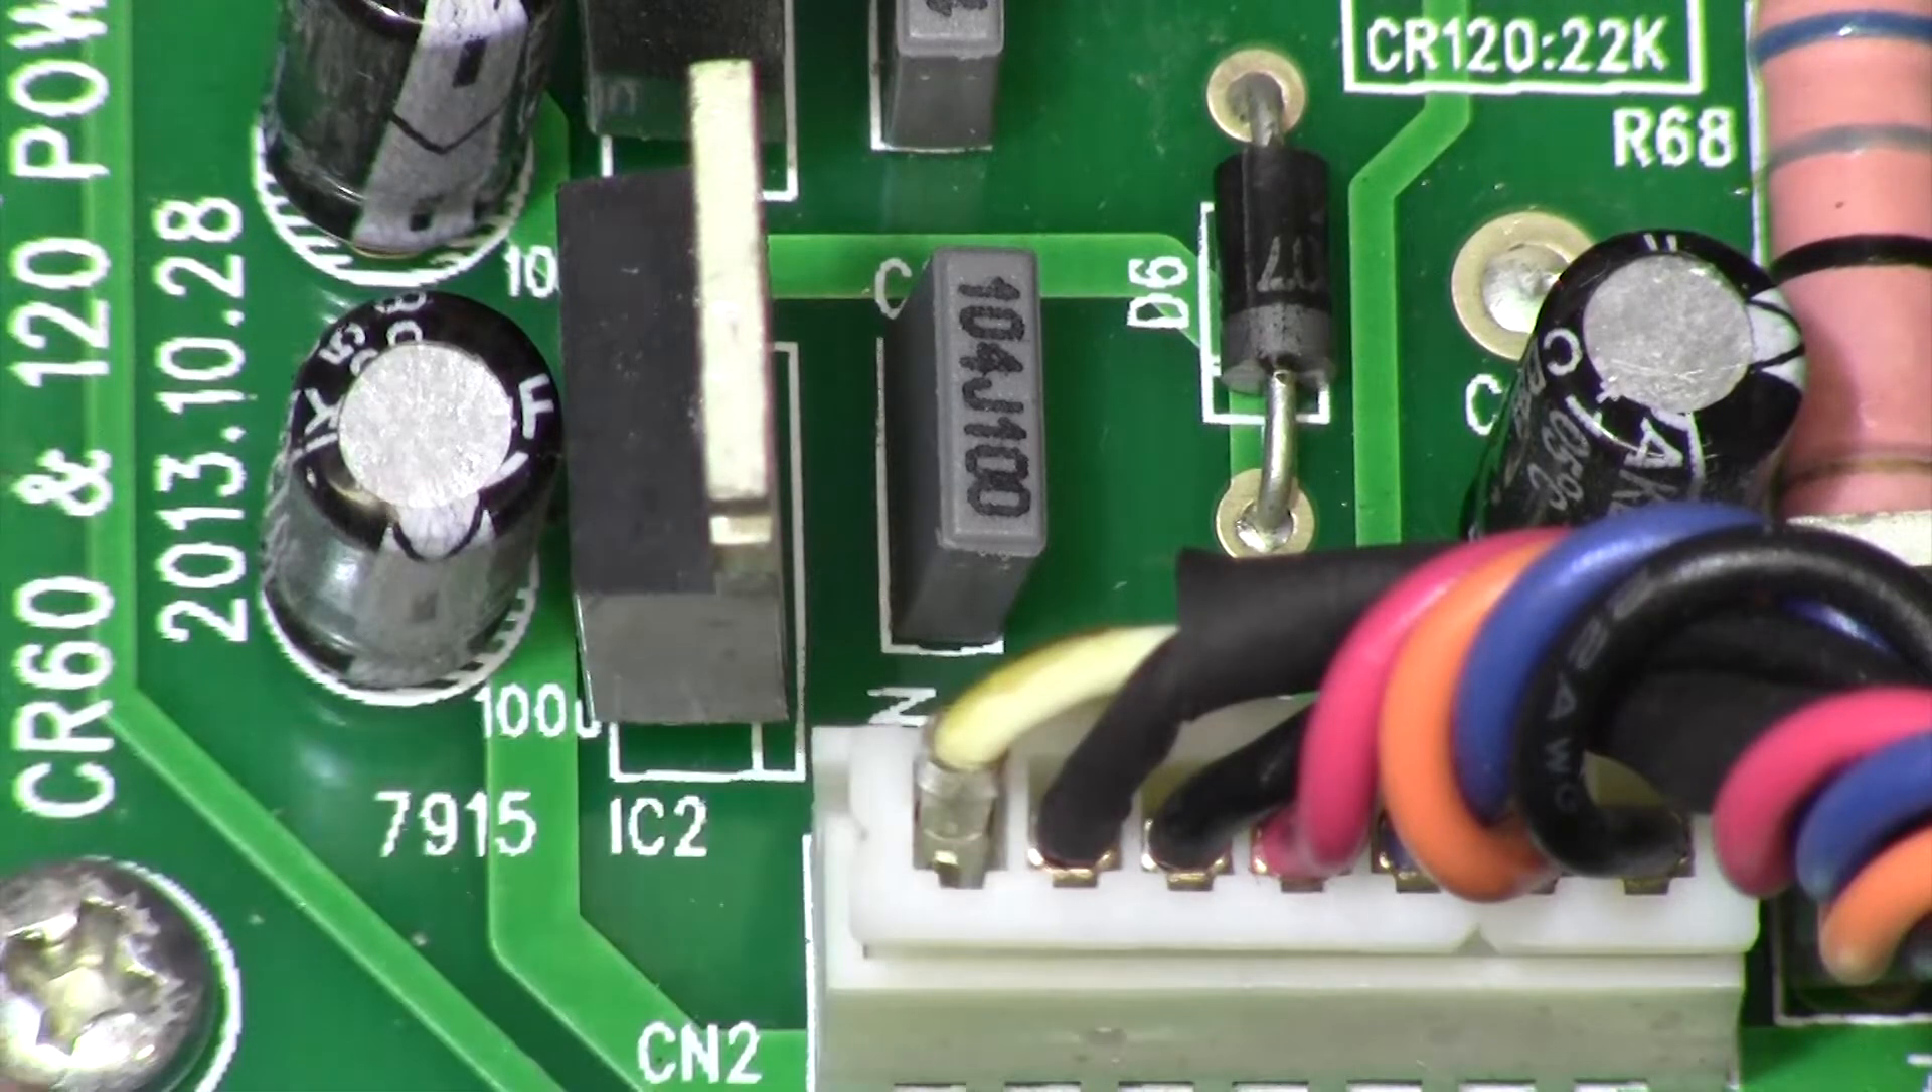Can you see that this white one here... The pin is kind of, you know, sticking out. It's almost like the connection's pushed the pin out.